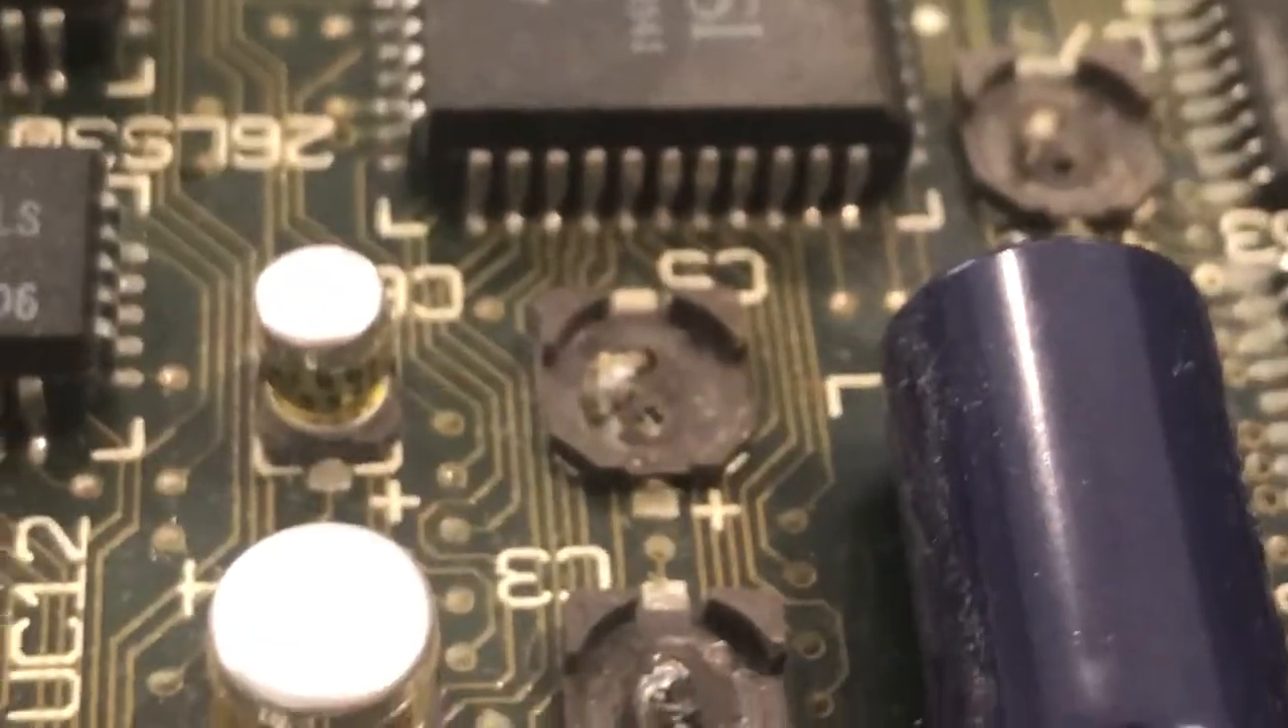So you see what's left are those plastic bases but they crumble pretty easily.